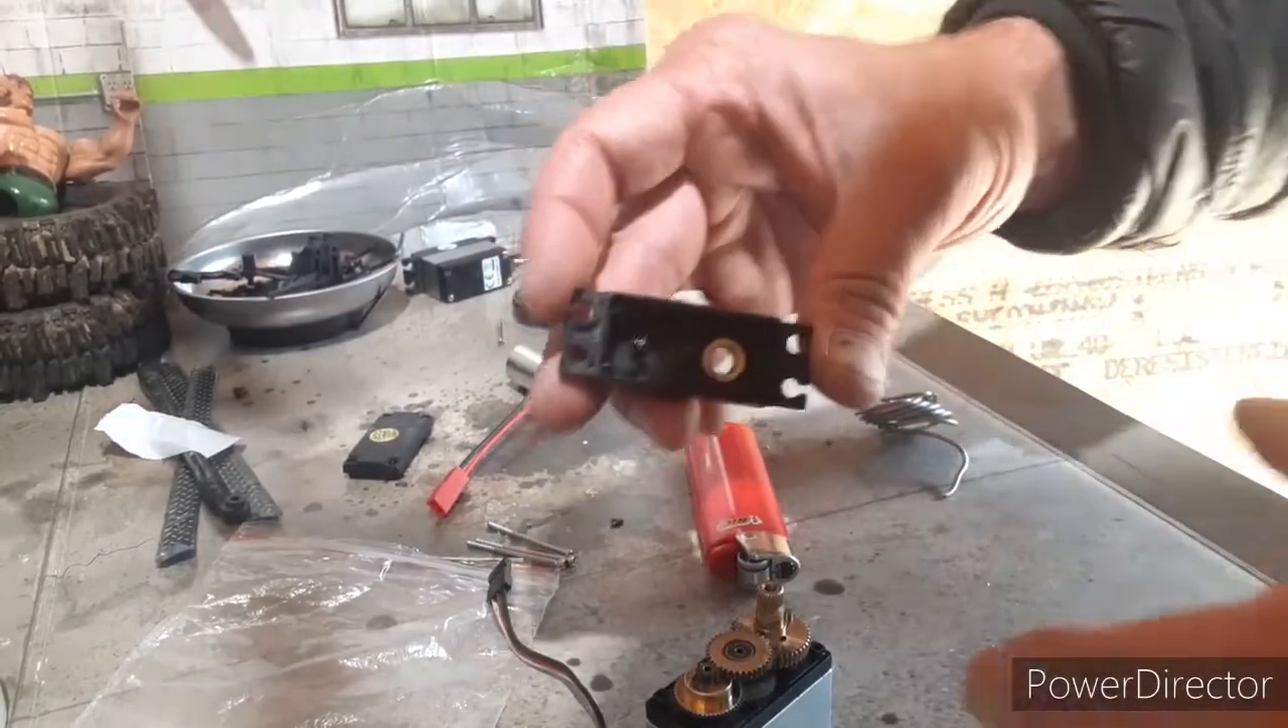Now I've pulled the top cover off the reedy servo.